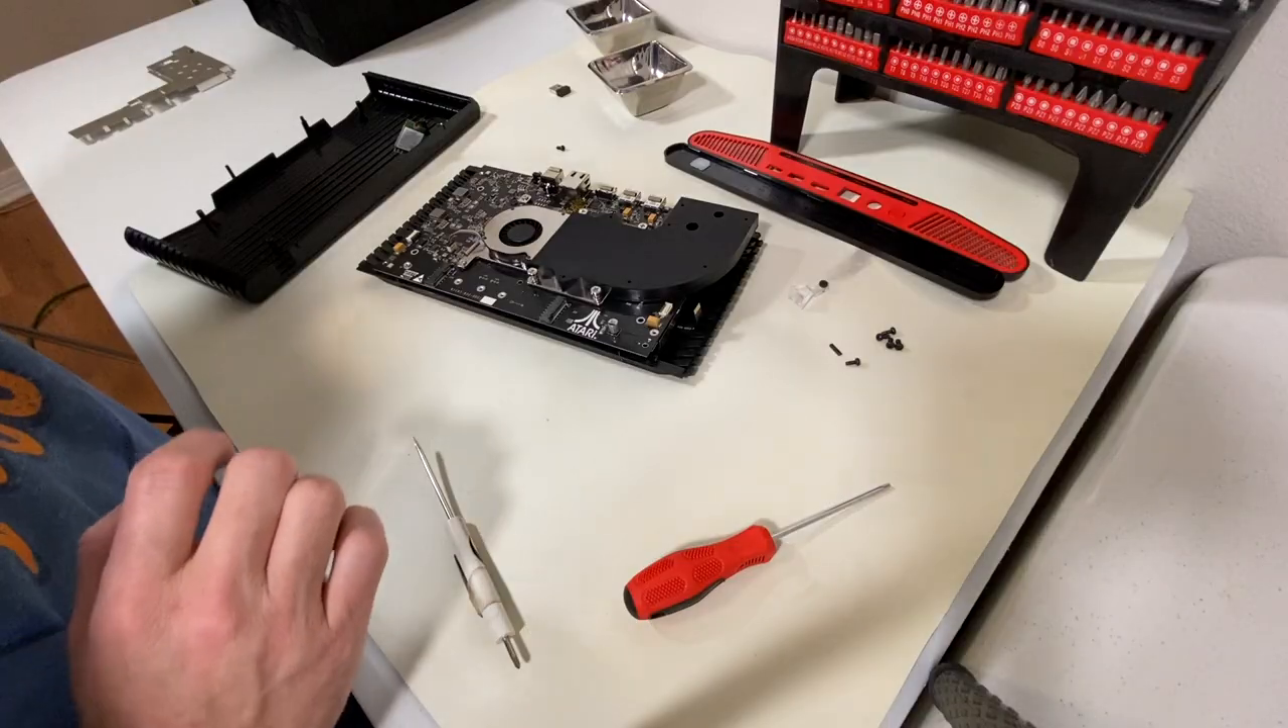So we've taken apart the VCS.